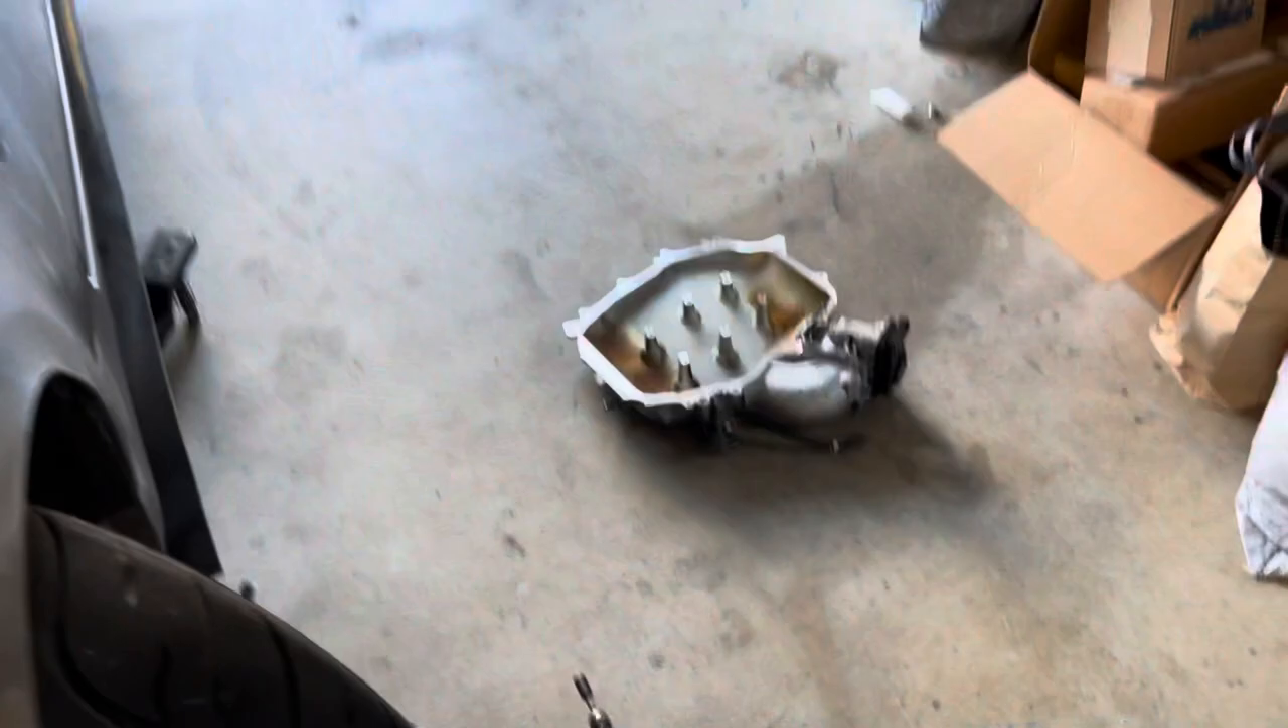So I have my top plenum off and it's right here.